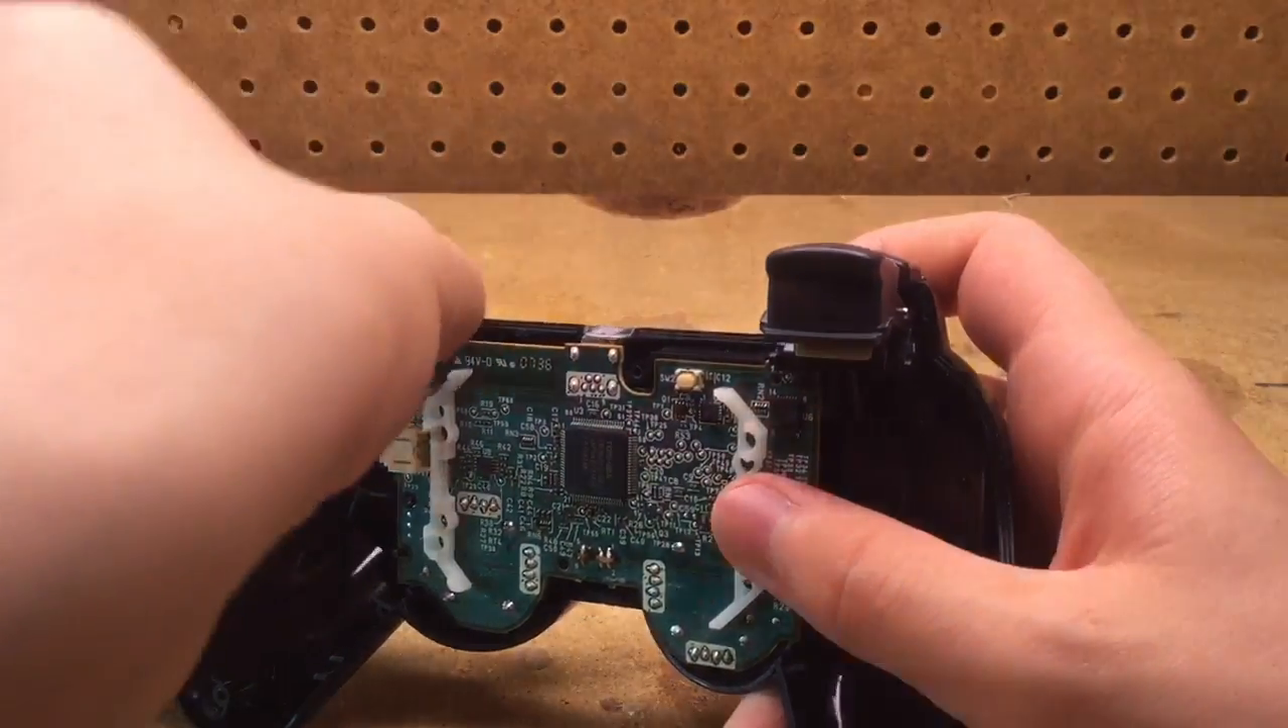Okay, so I've got the controller board back into the casing.